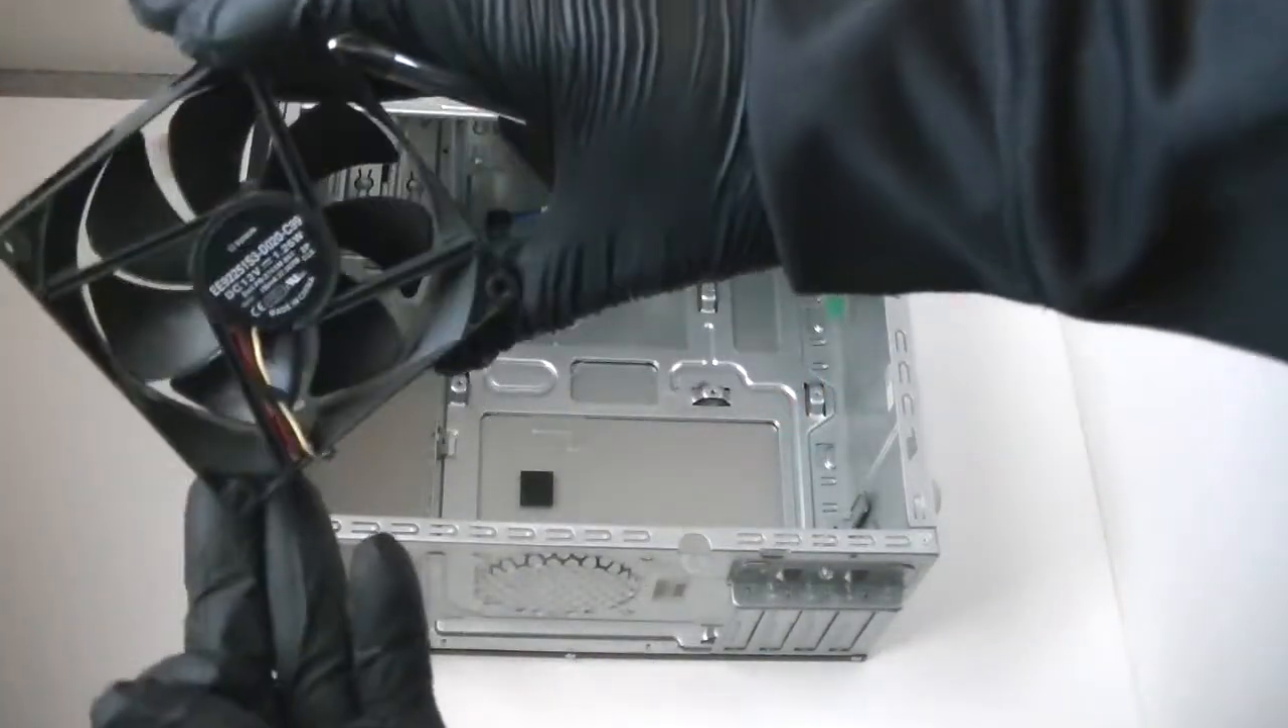We removed the 92mm system rear fan.